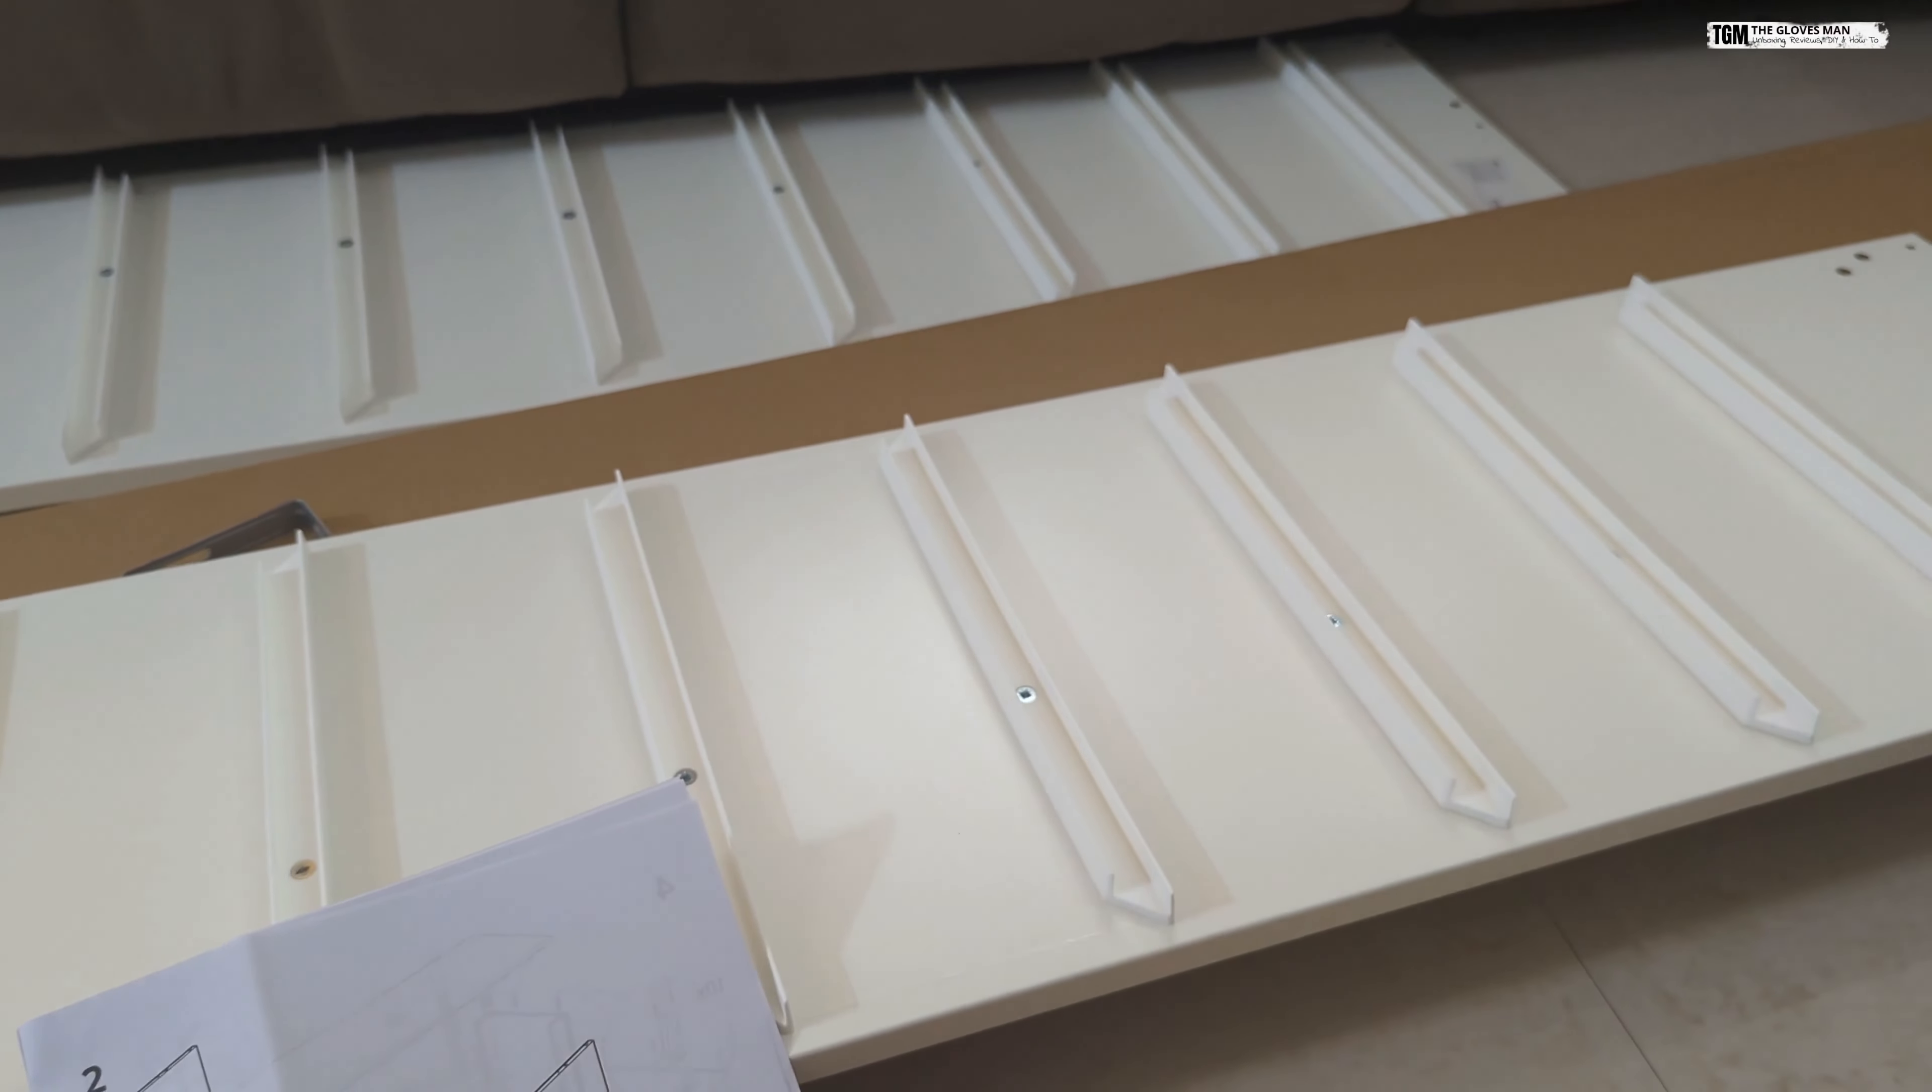All right so now we are done with the first step and we've got these brackets installed on both the frames and now the second step is to attach these two panels and then get to the main assembly.